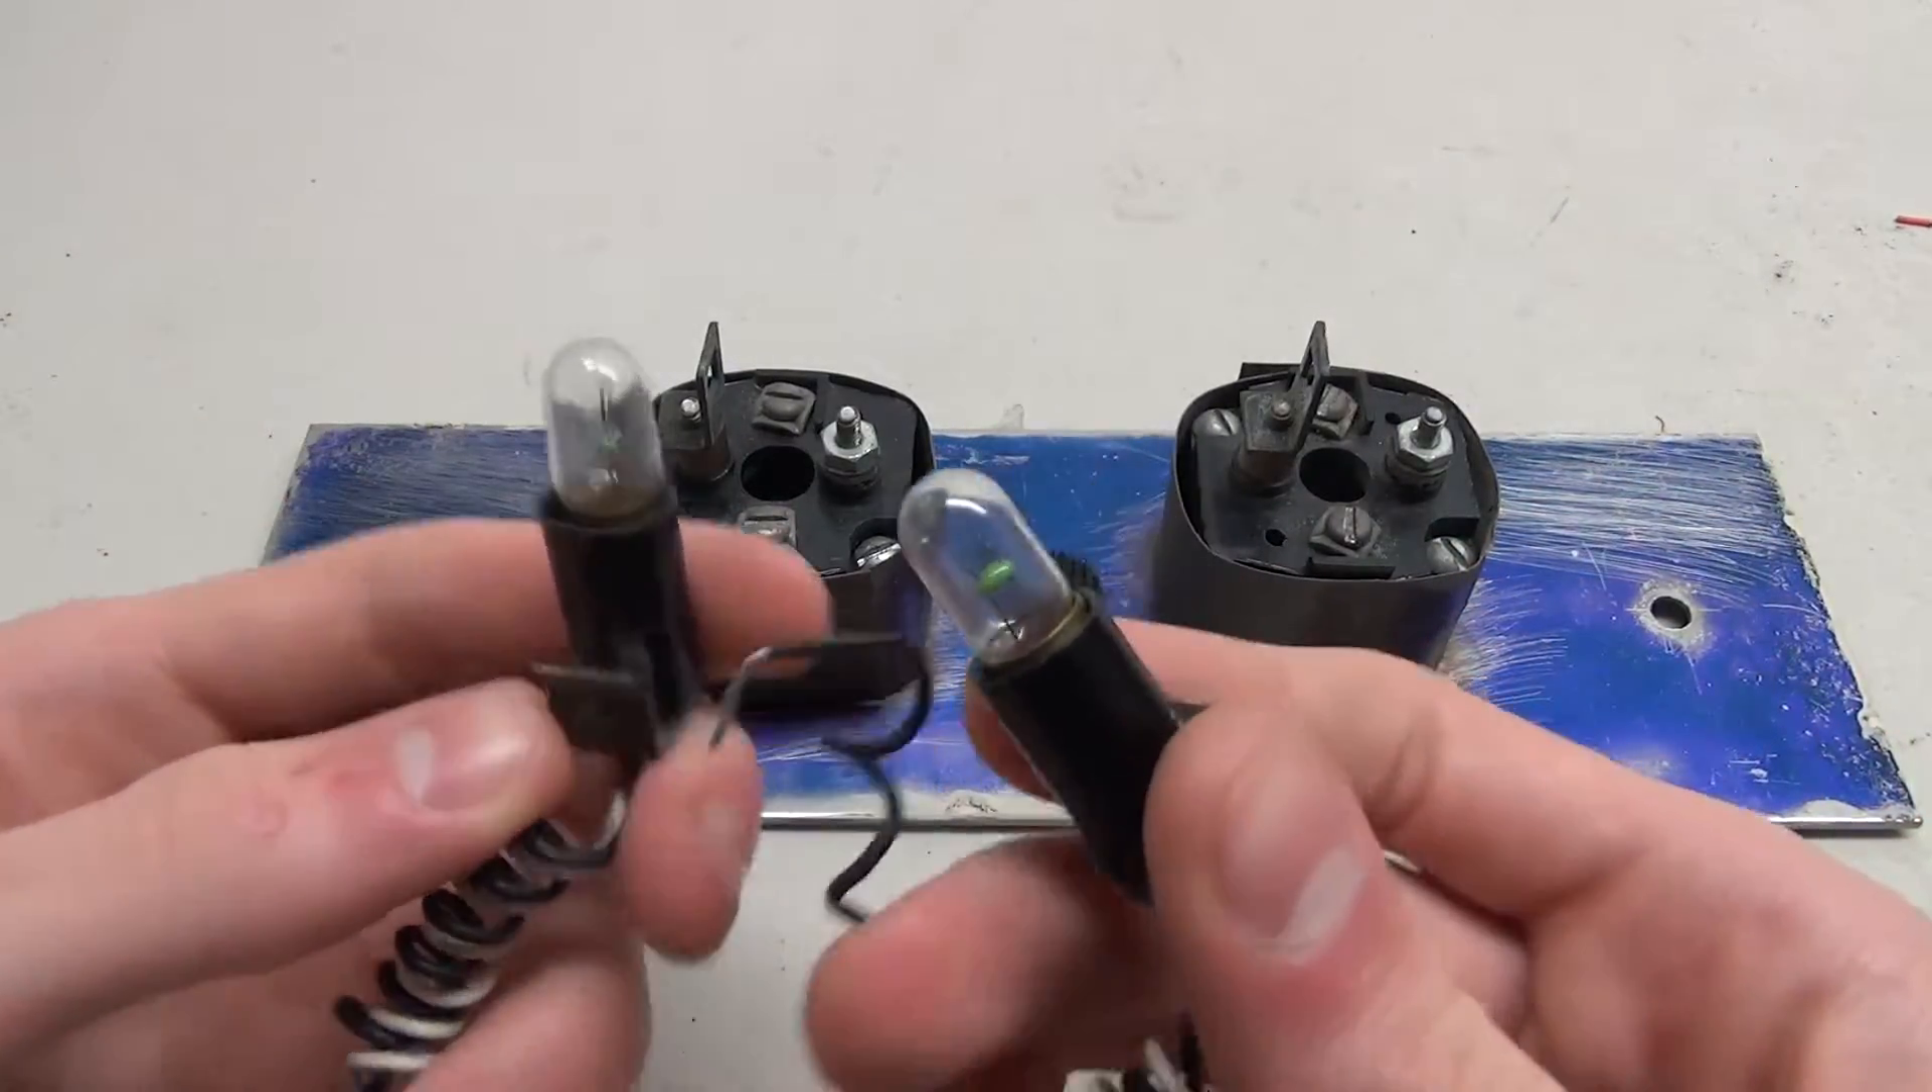Once you've pulled off your lamp sockets you can see the bulb inside now I've already put little incandescent bulbs in here and the low voltage bulbs that I've been using are these GE1847s.